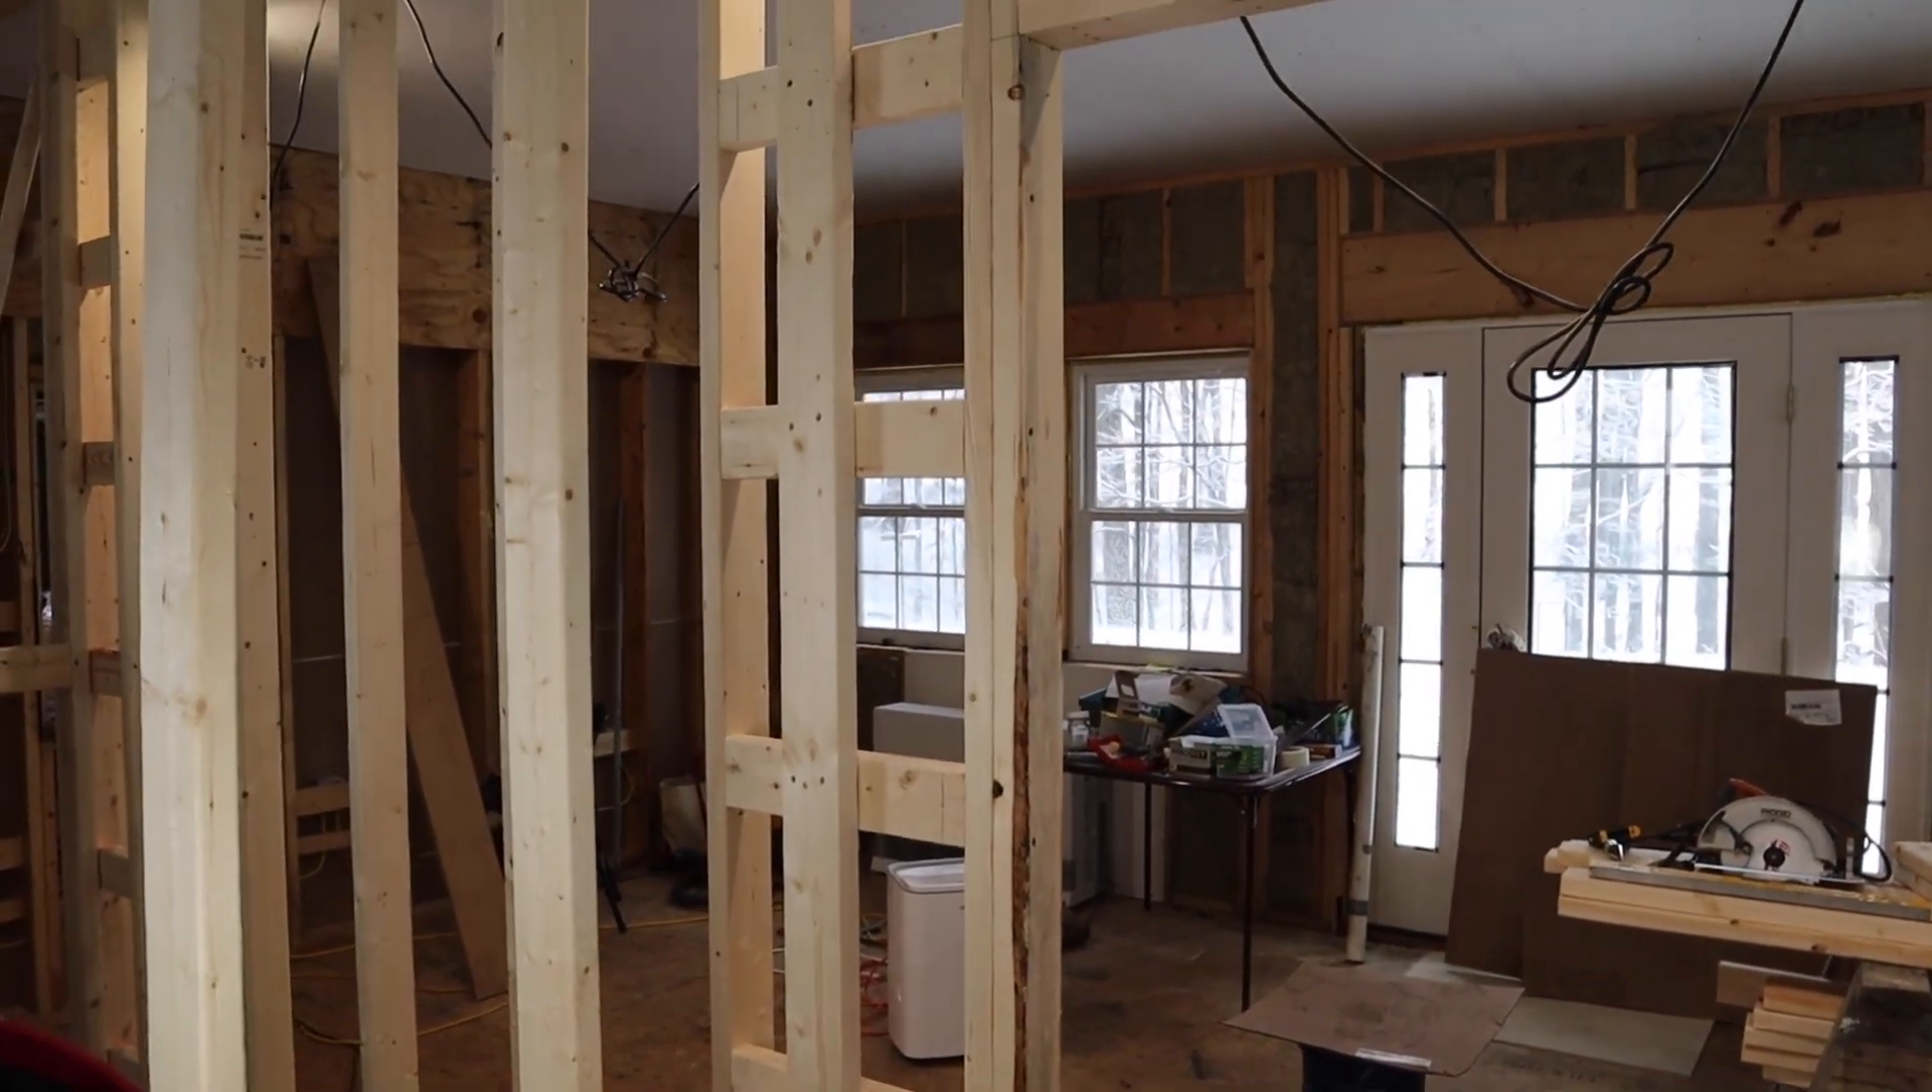Here we have an interior wall meeting another interior wall at a right angle and we have the ladder blocking in place as you can see.